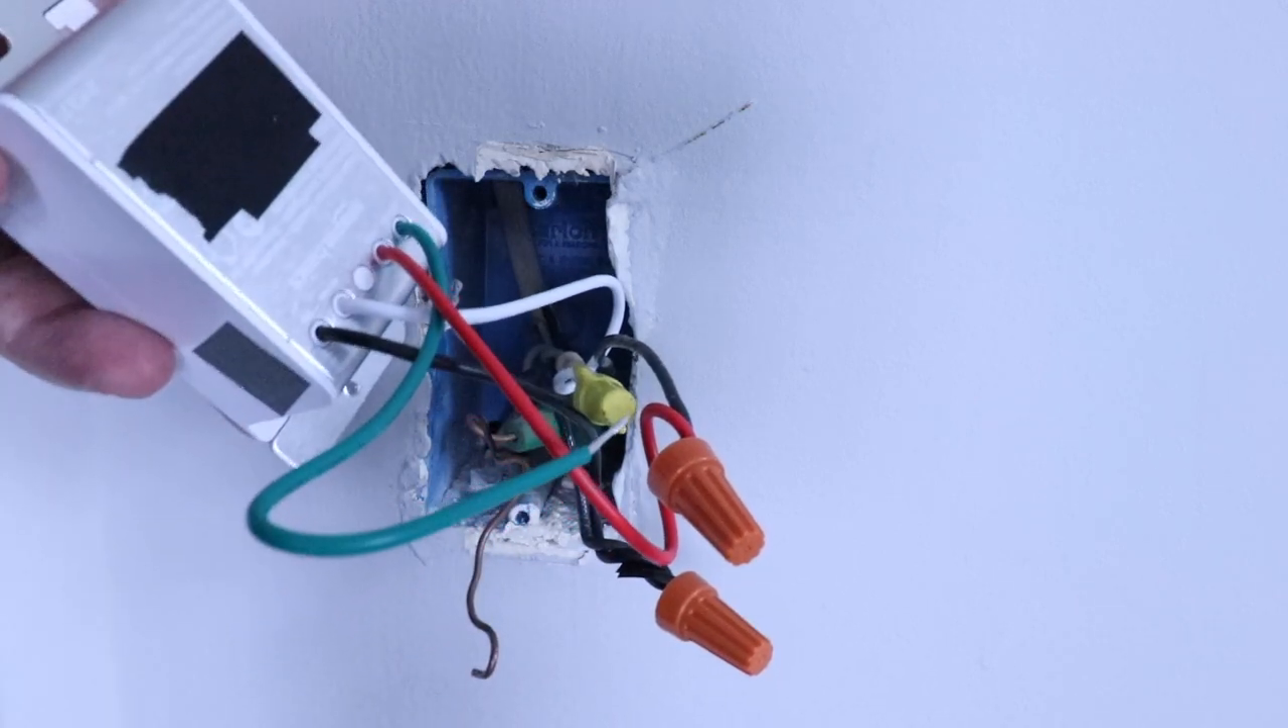We've got our switch mostly wired up and the only wire we have left is the ground wire right down here.